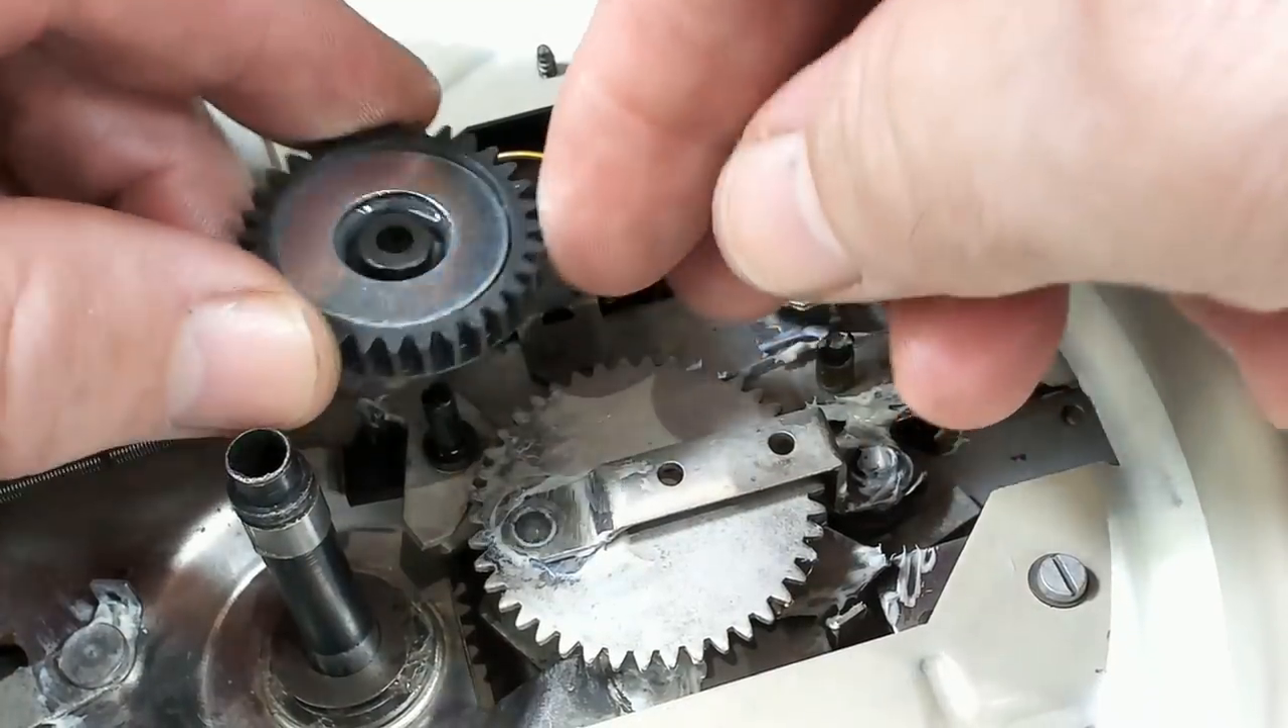I've still got to put my repaired gear back on here.